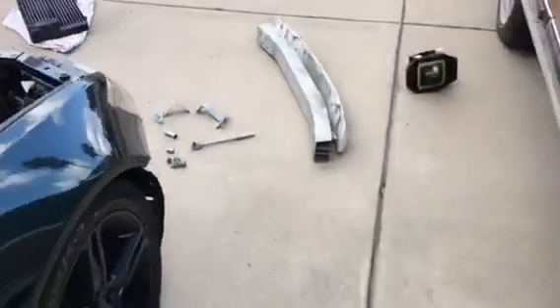We took the crash bar off.